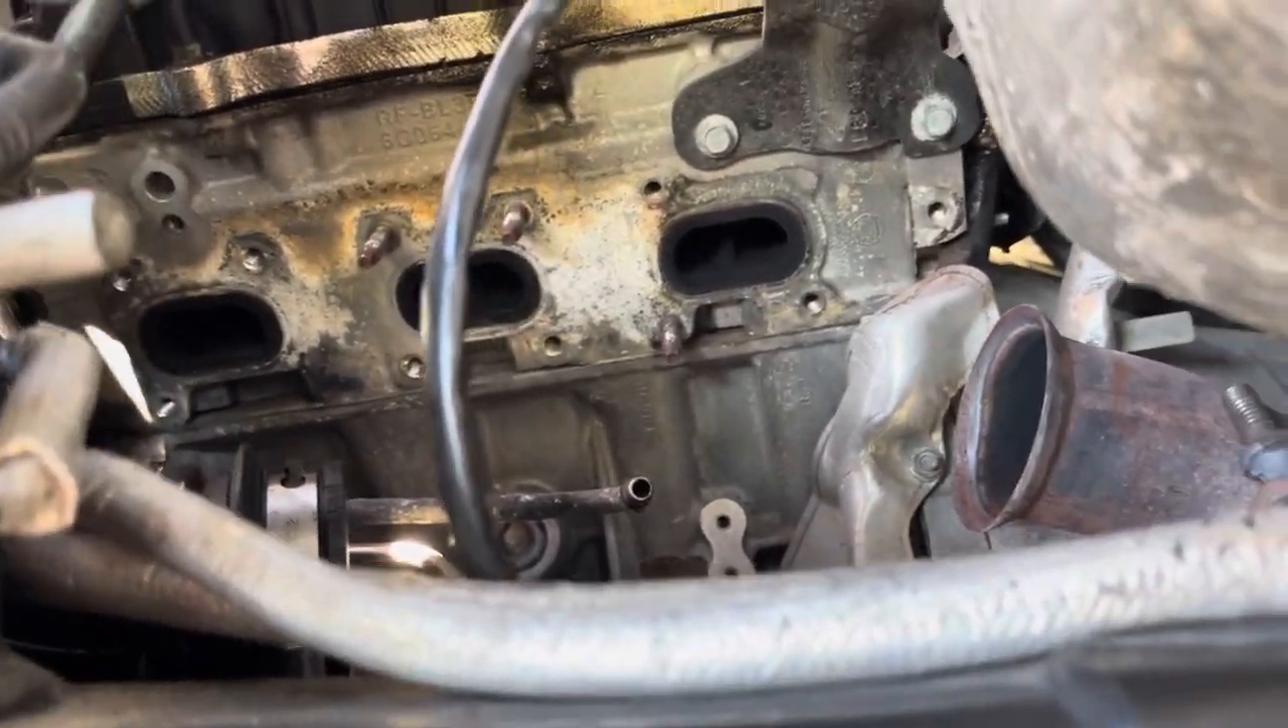Got the manifold off got a couple studs to get out.